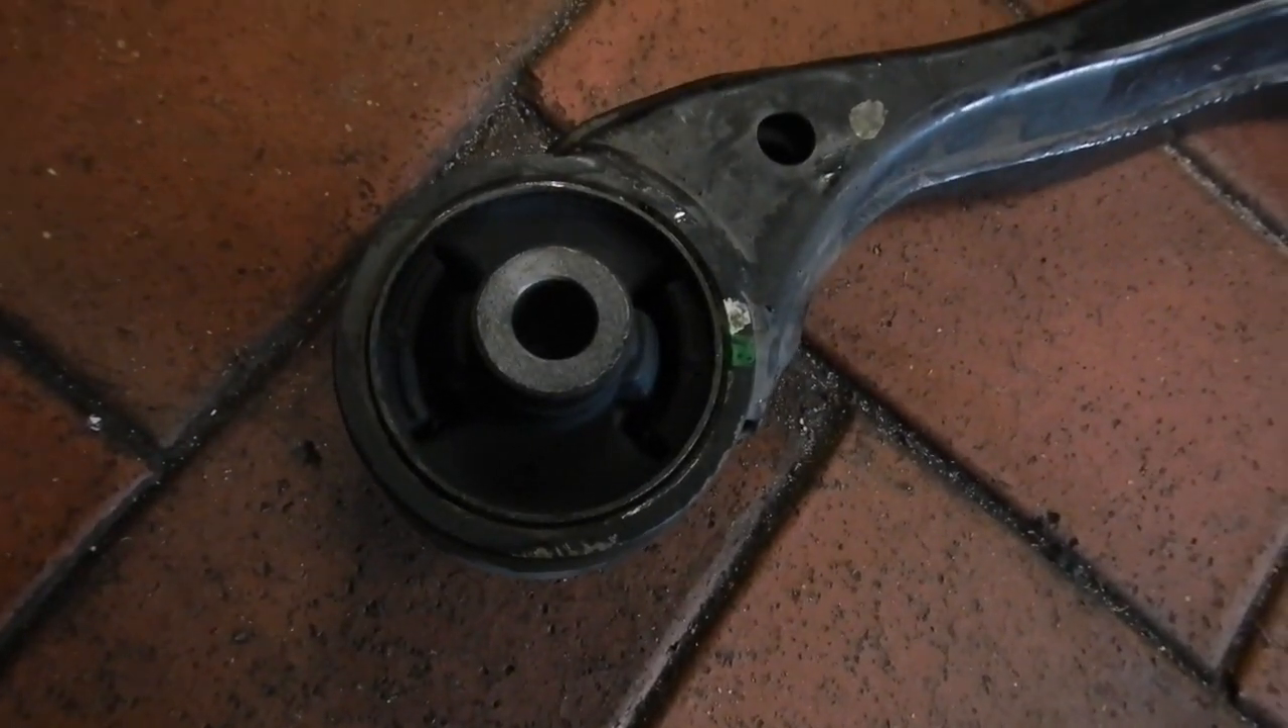And there we go, we've got the new bush in place.